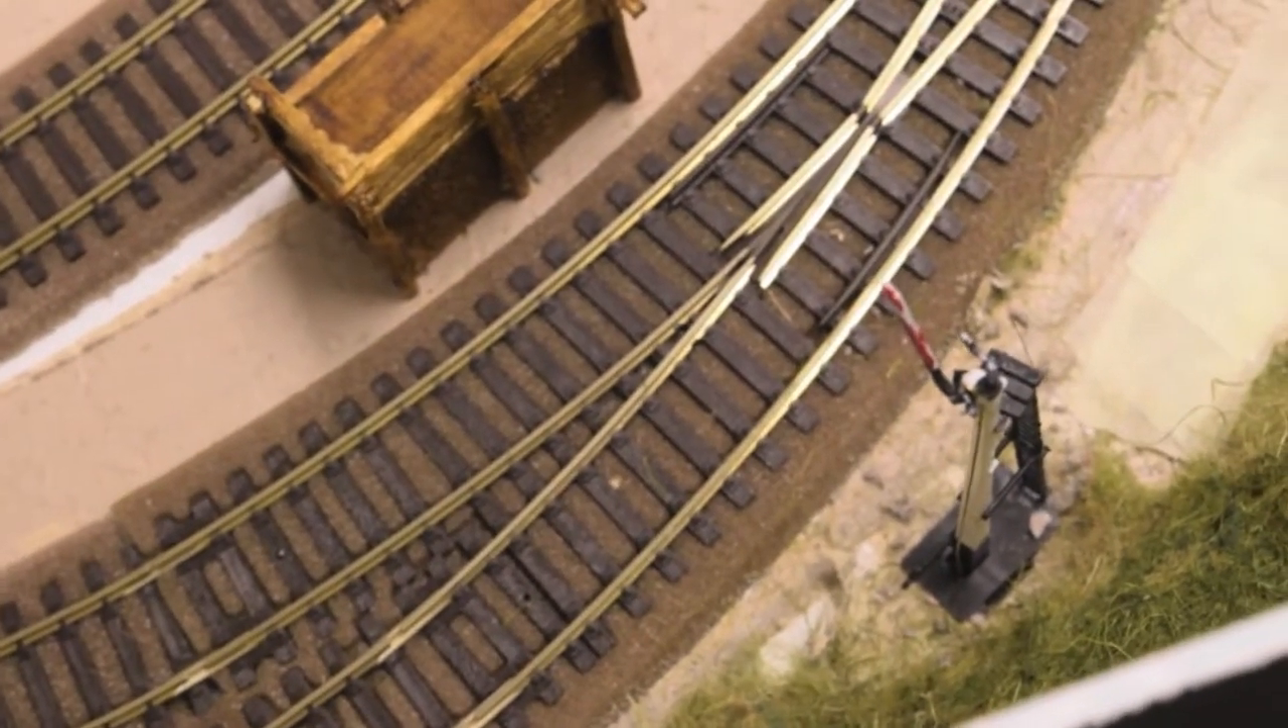Okay that's the quarry signal now in it's proper place now on the baseboard.